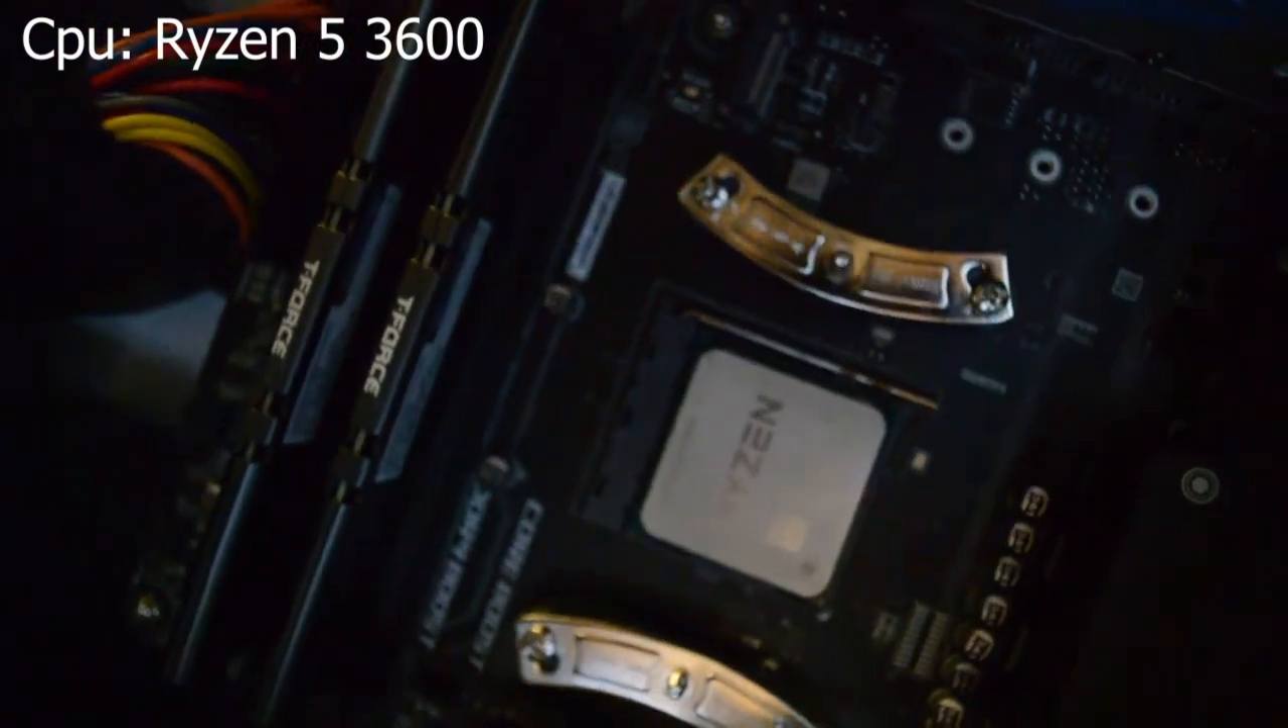Now, all that's left is to install the heatsink itself.